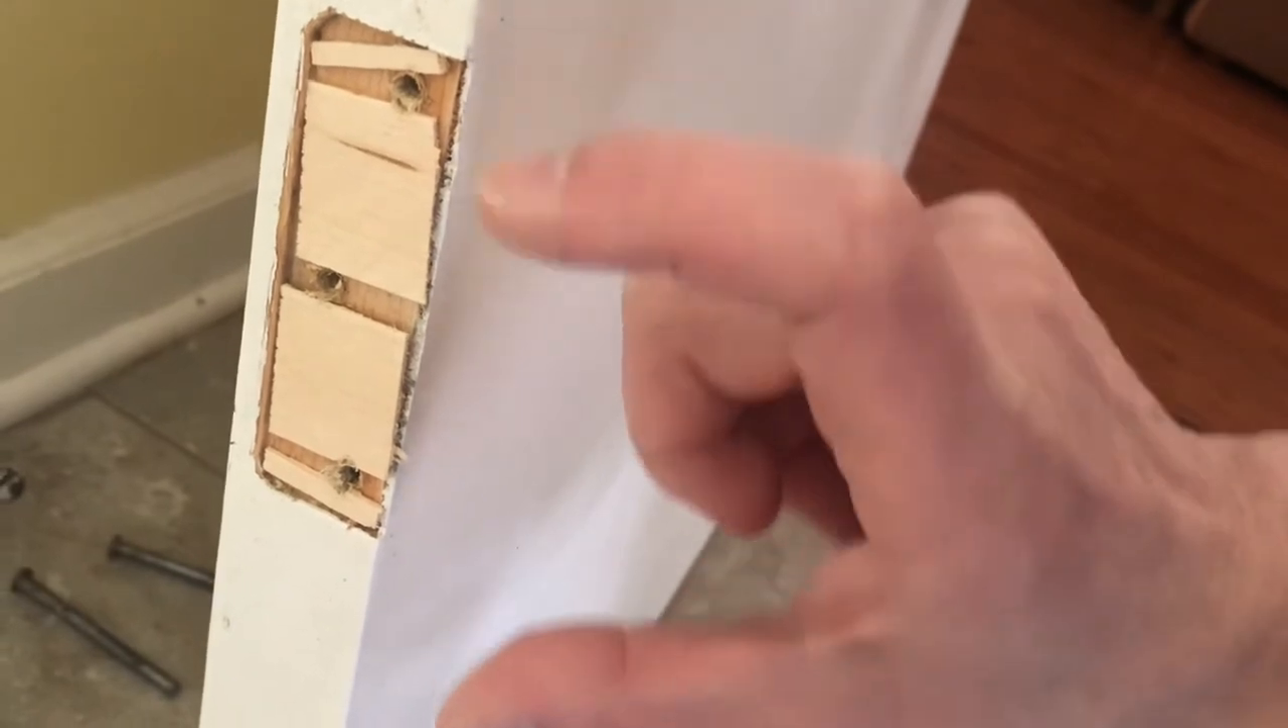Here are my shims in place. I just kind of cut them to fit.